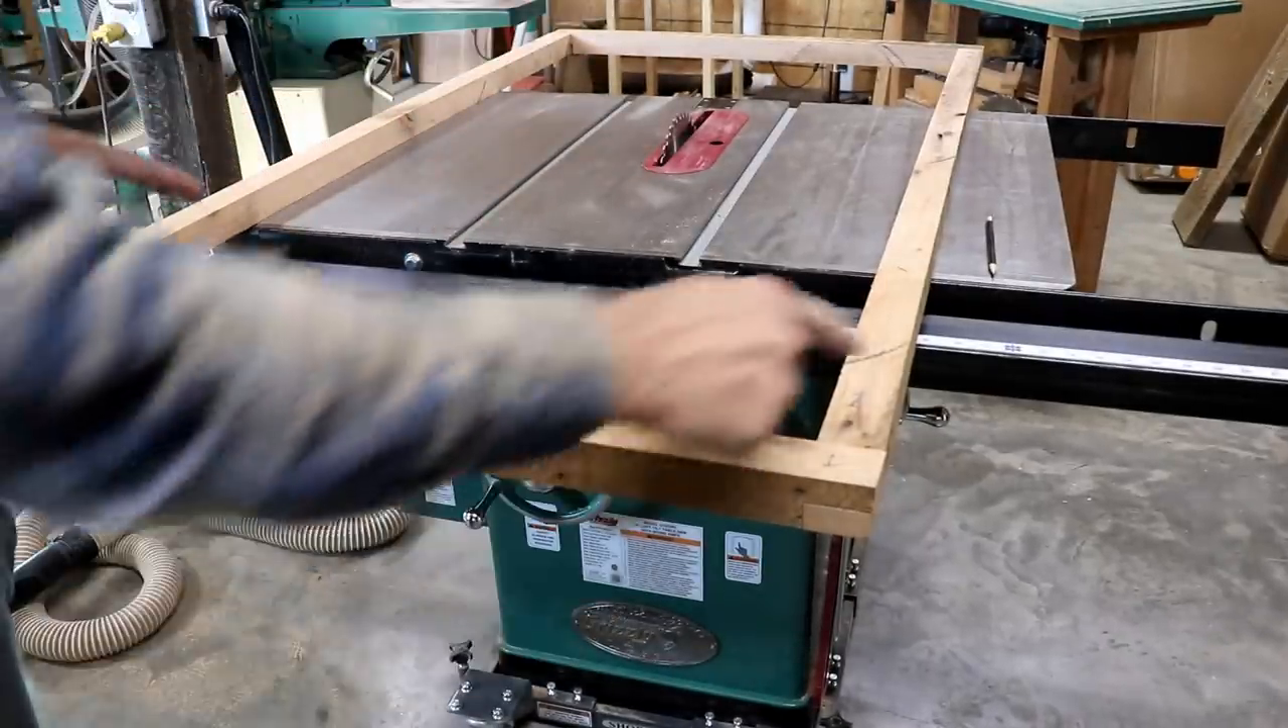So you can see I've got the frame built.